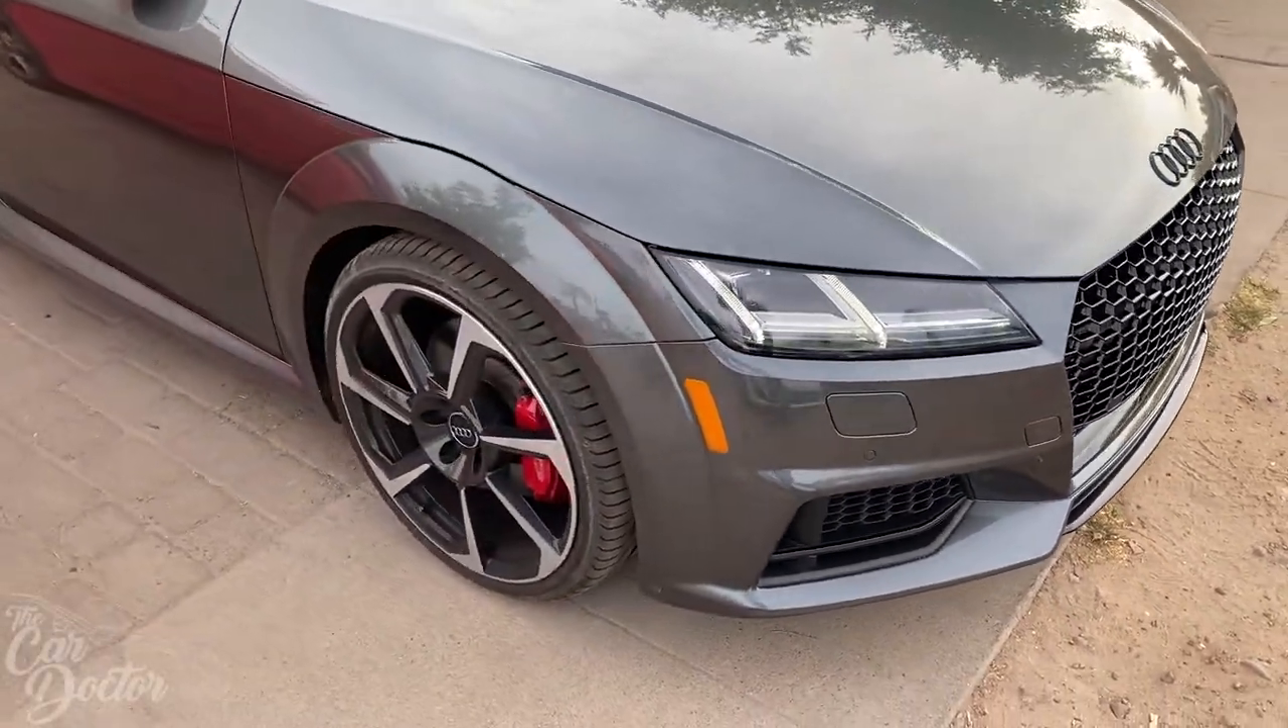Here we are bumpers on grills on it's all put together.